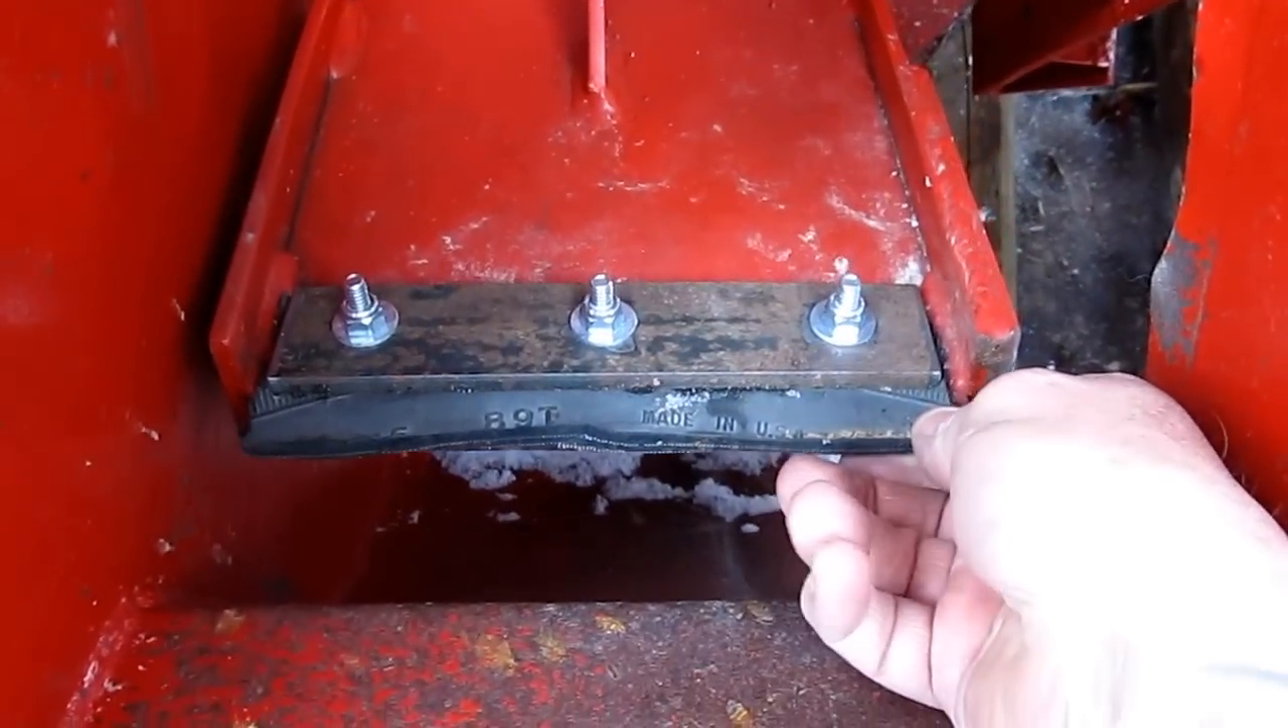You can see on the back that there's nylock nuts on top of the inch and a half piece of flat bar and they hold the rubber in place.